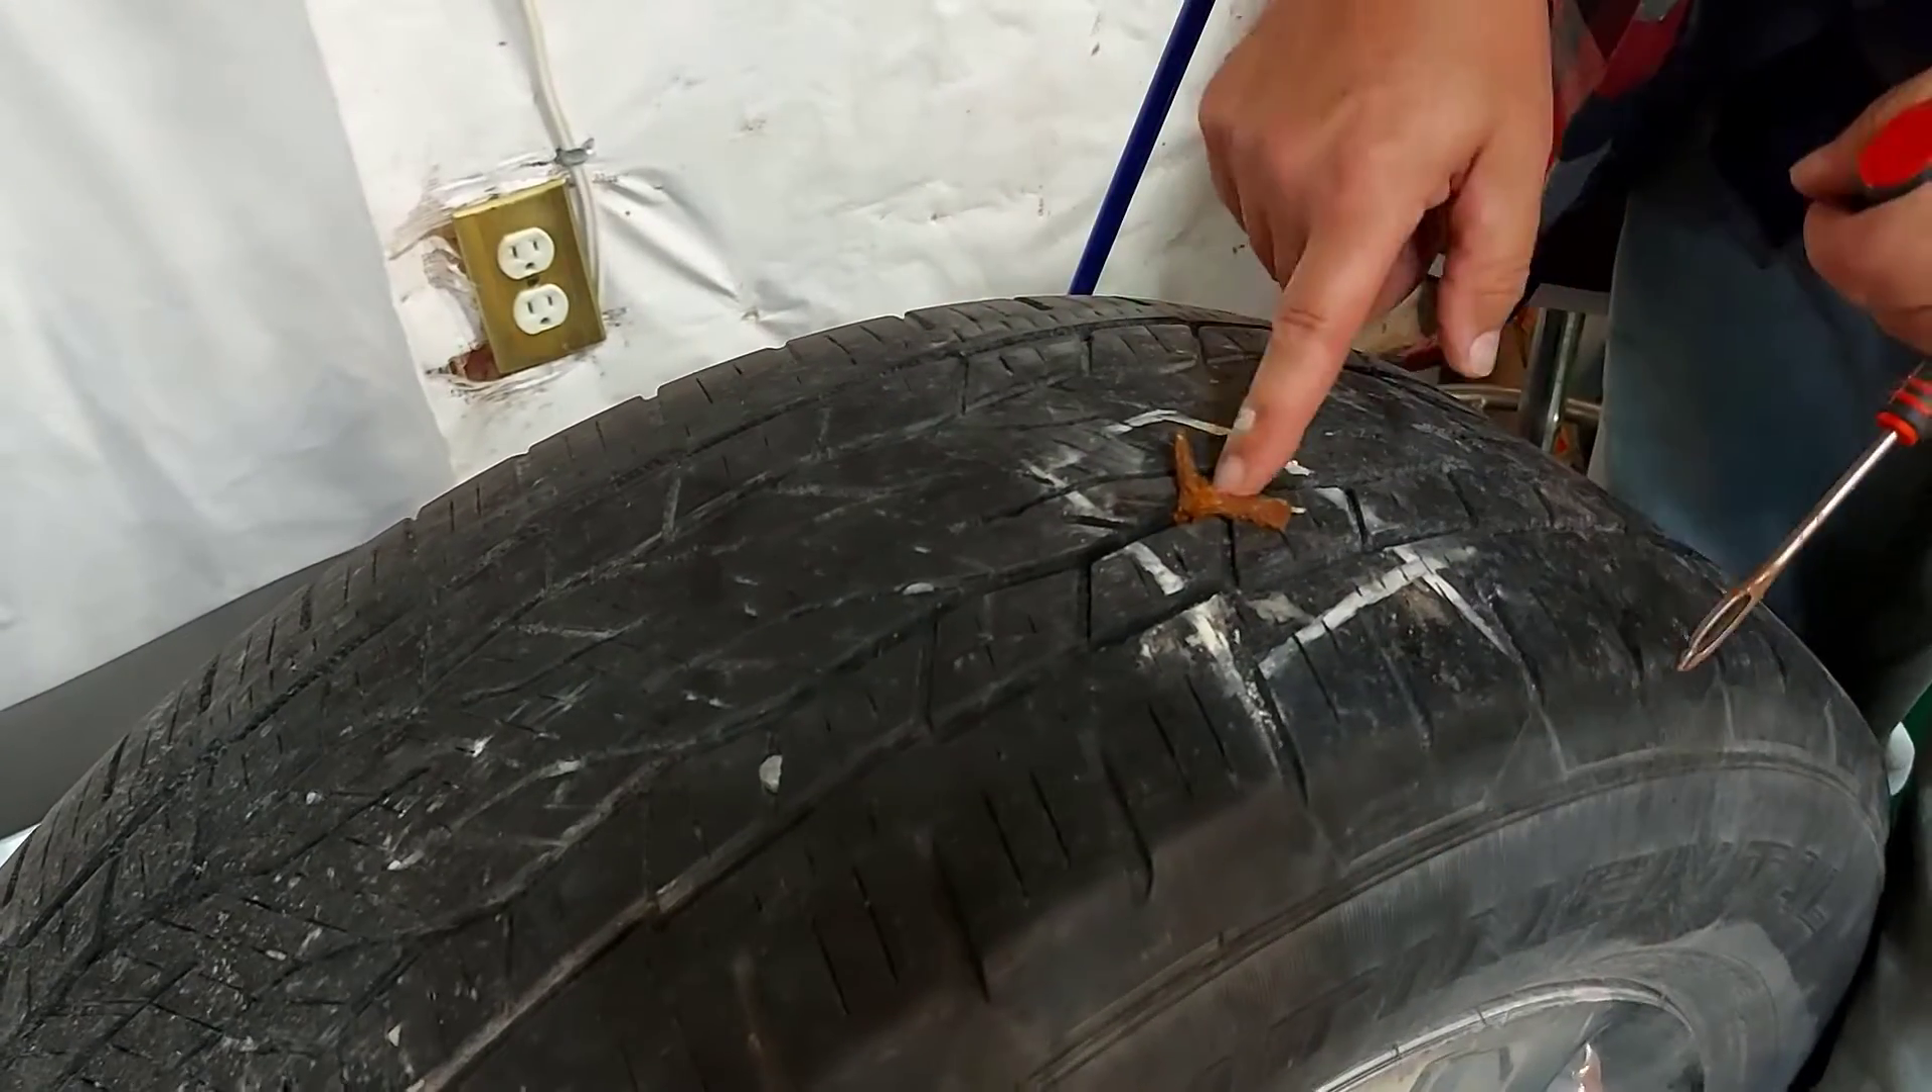Our plug is in the hole.